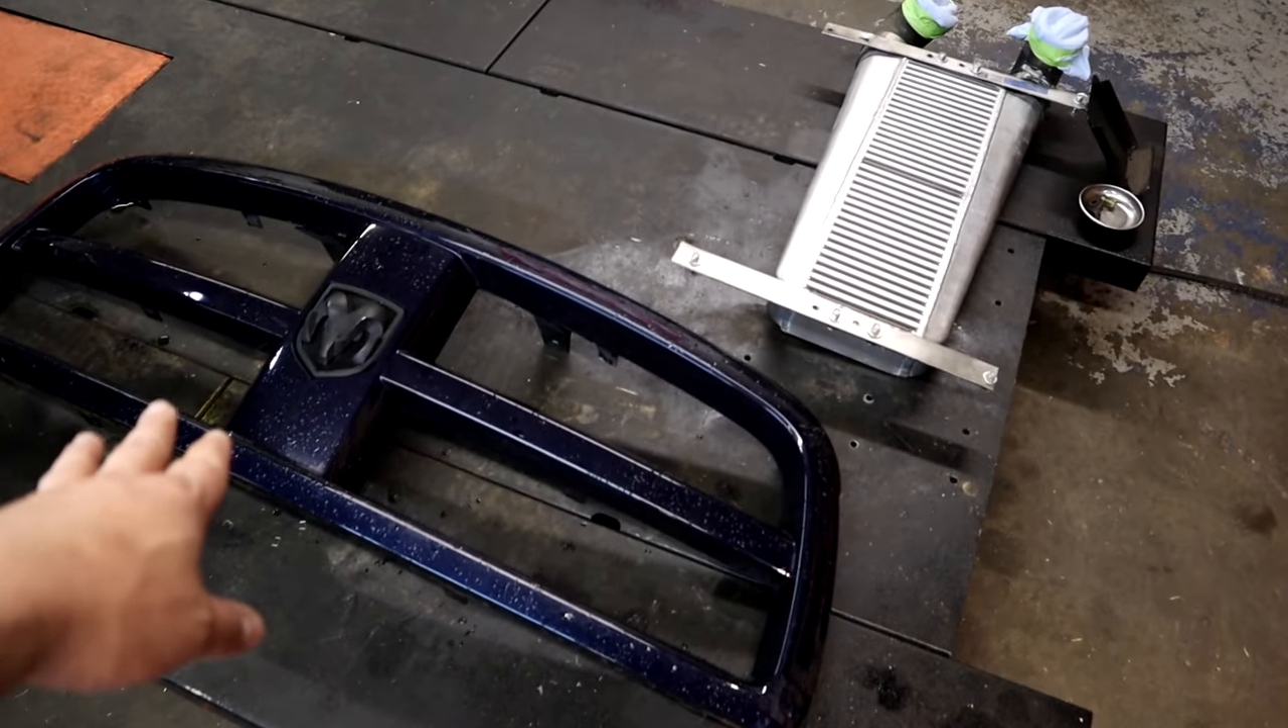All right guys as you can see we have the grill off.